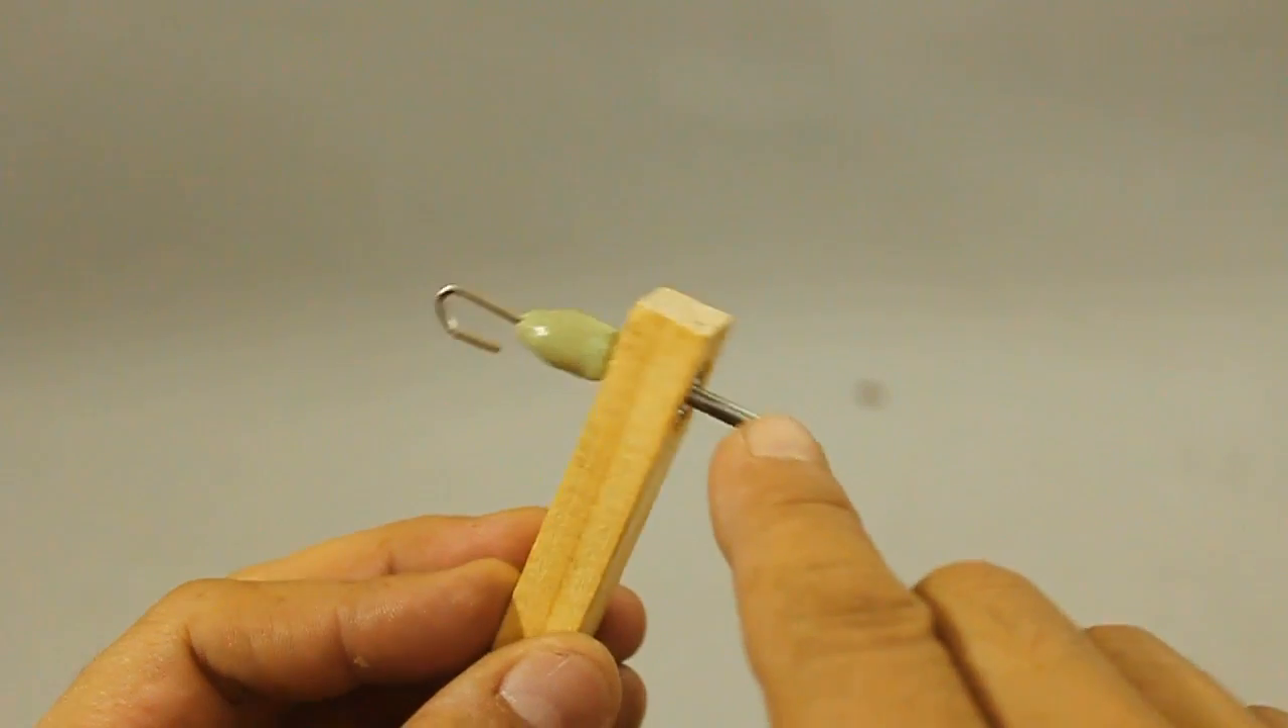The hook is fixed to the metal rod with epoxy putty.